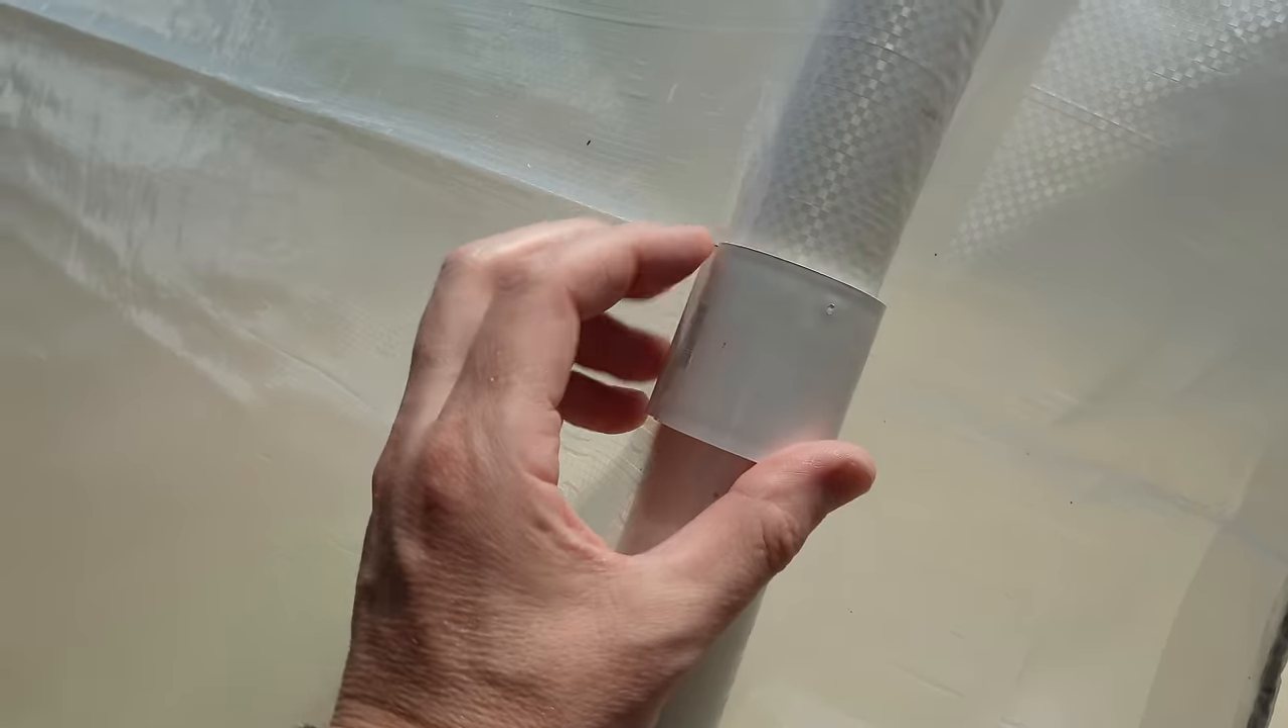I've just got these clips temporarily in place for the overhang.